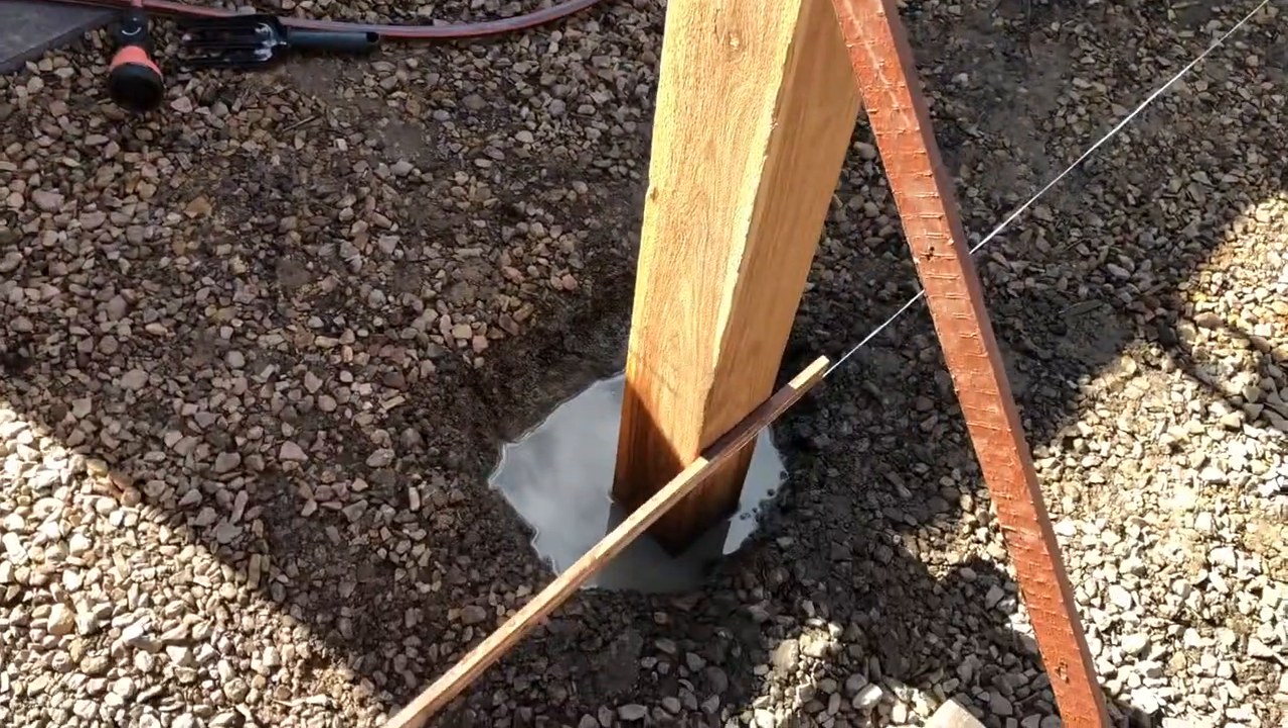We've poured the concrete in and we put an extra stay up here to hold it vertical as well.